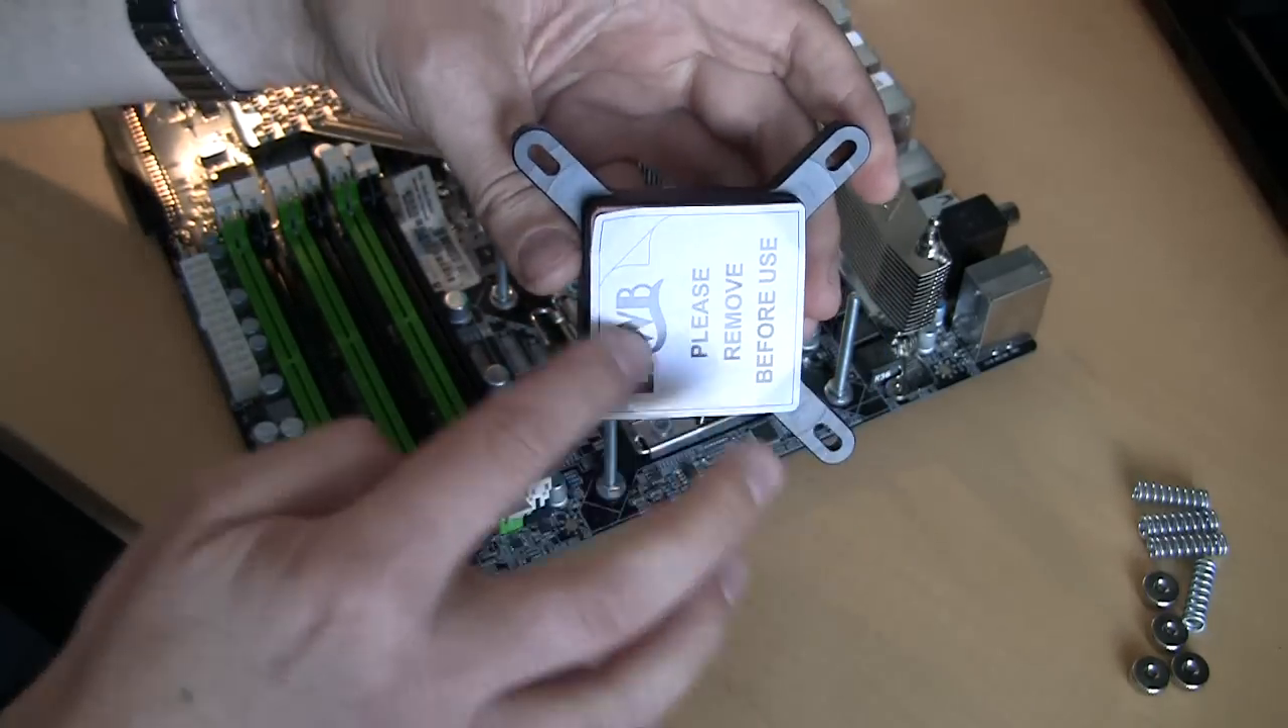There's a protection film on the surface of the block which obviously need to be removed.